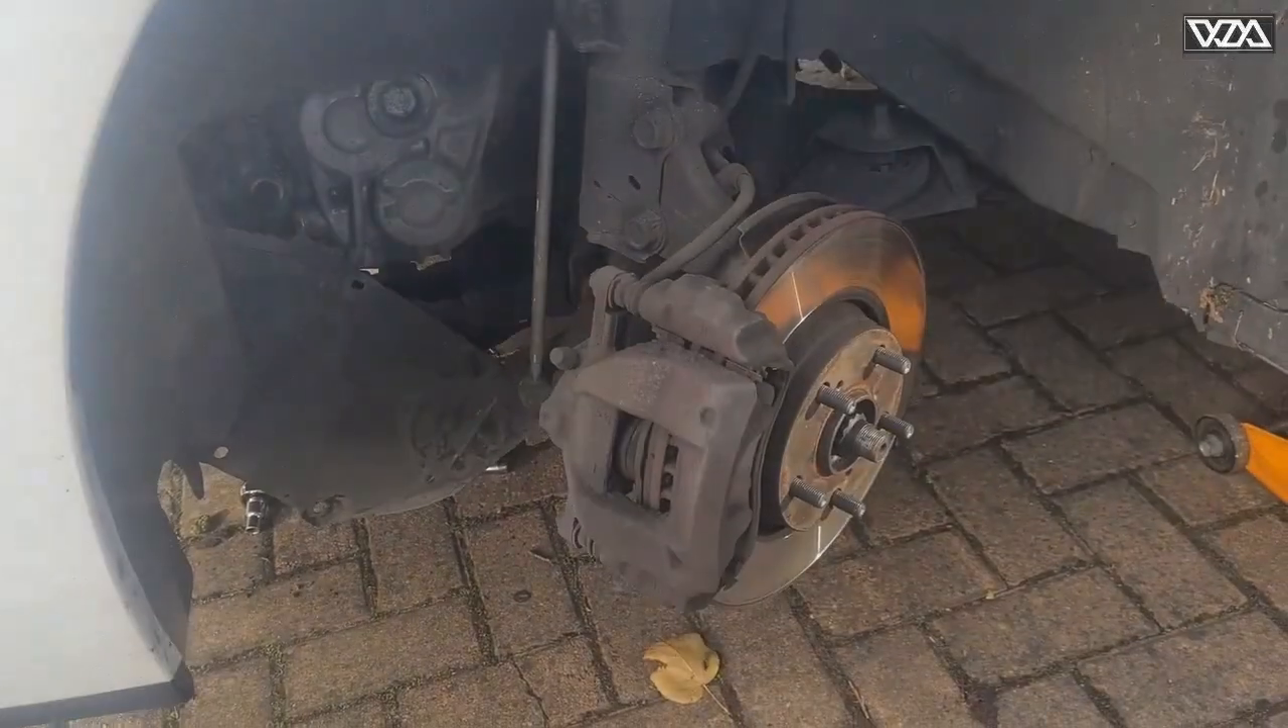Okay so I just removed the front wheel of this side because it's gonna be actually easier to access the bolt from underneath the car just right there.